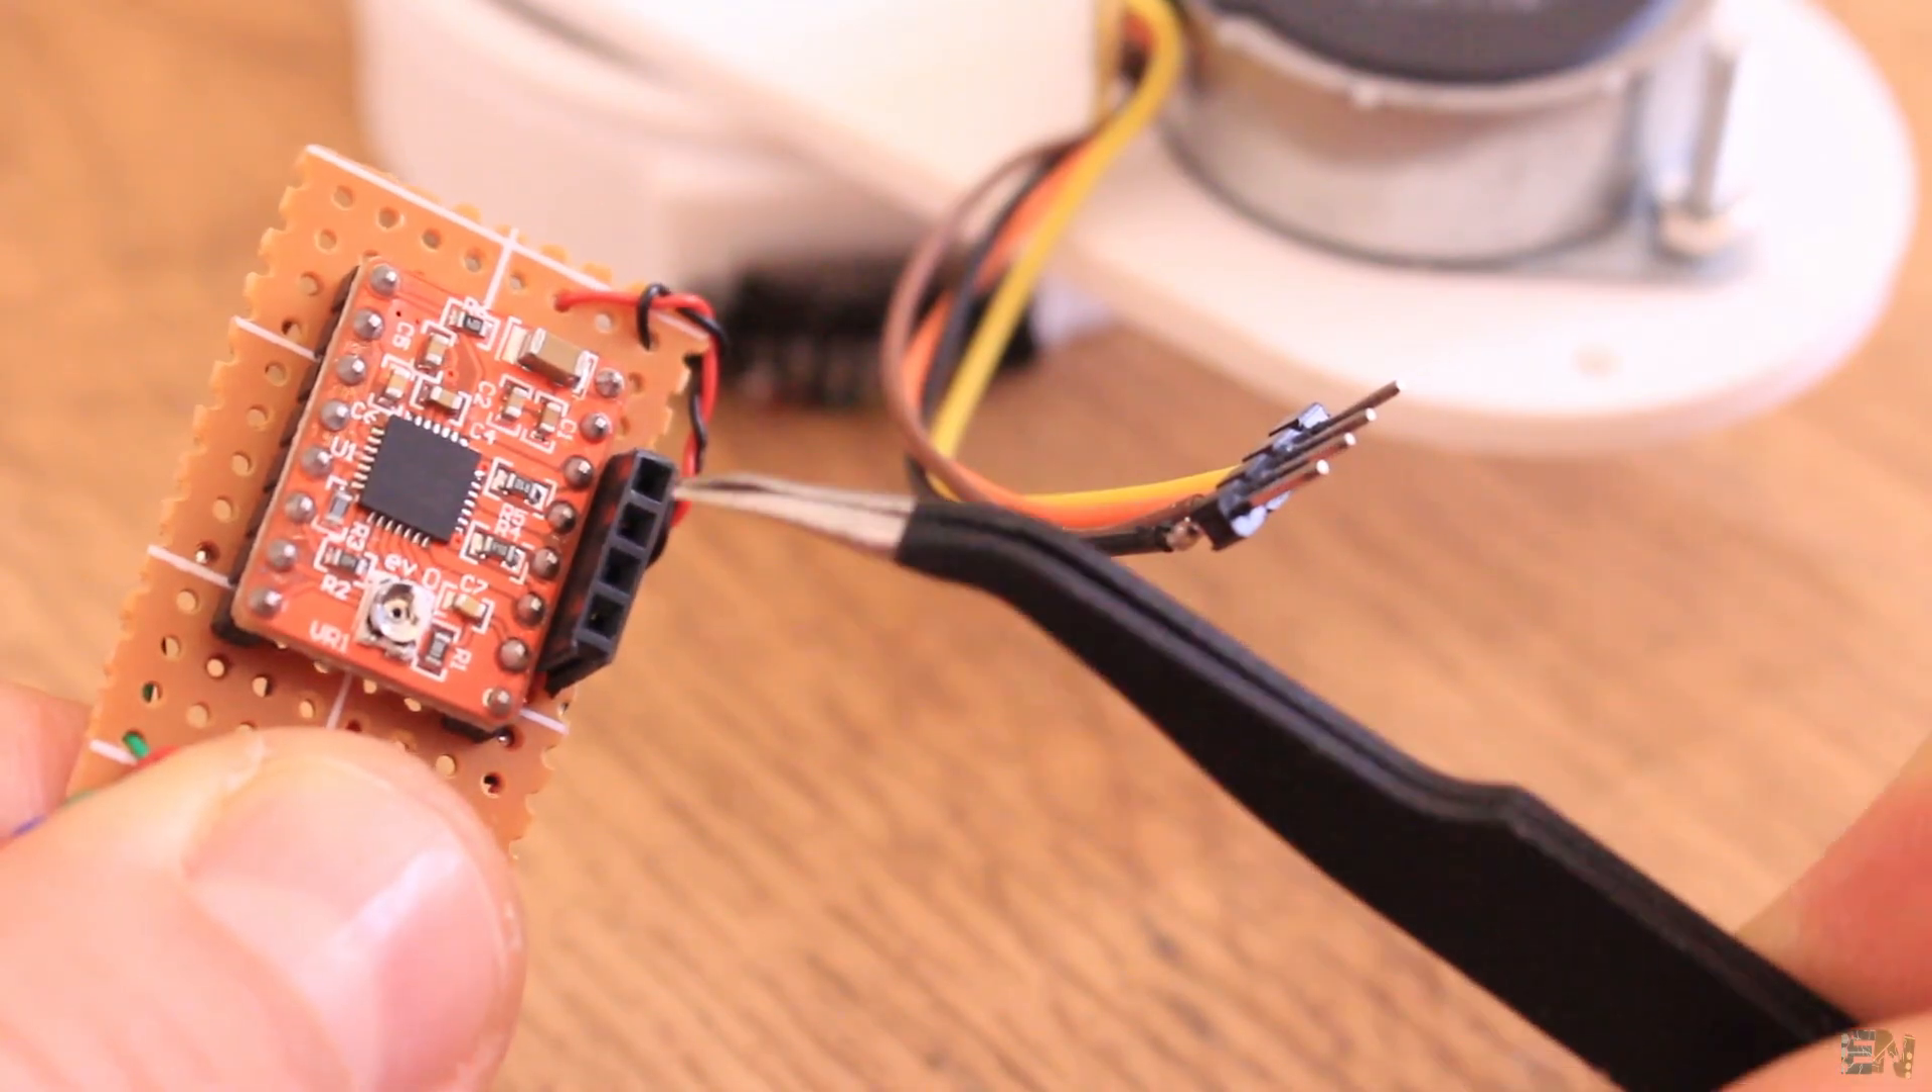Ok, so now we have the driver in place and also some female pins for the step motor.